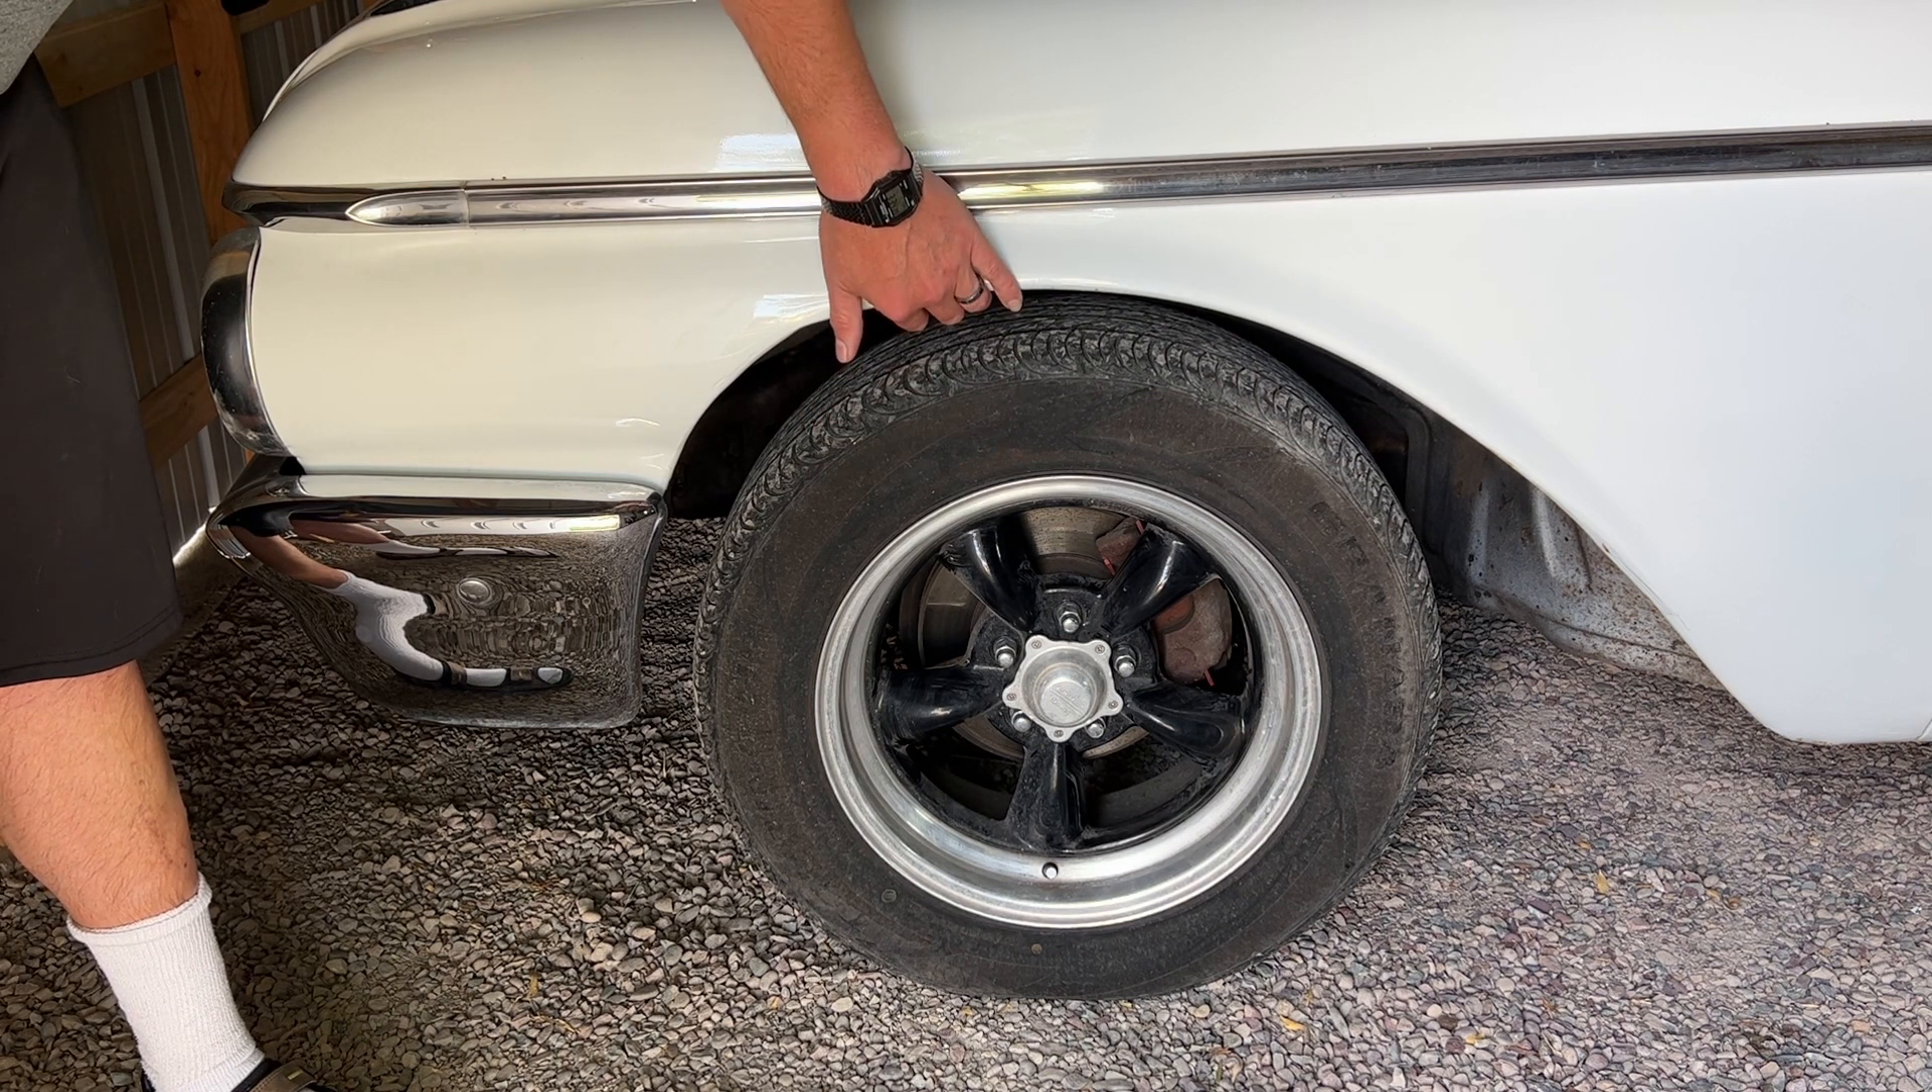As you can see, there's a really nice gap between the wheel and the fender.